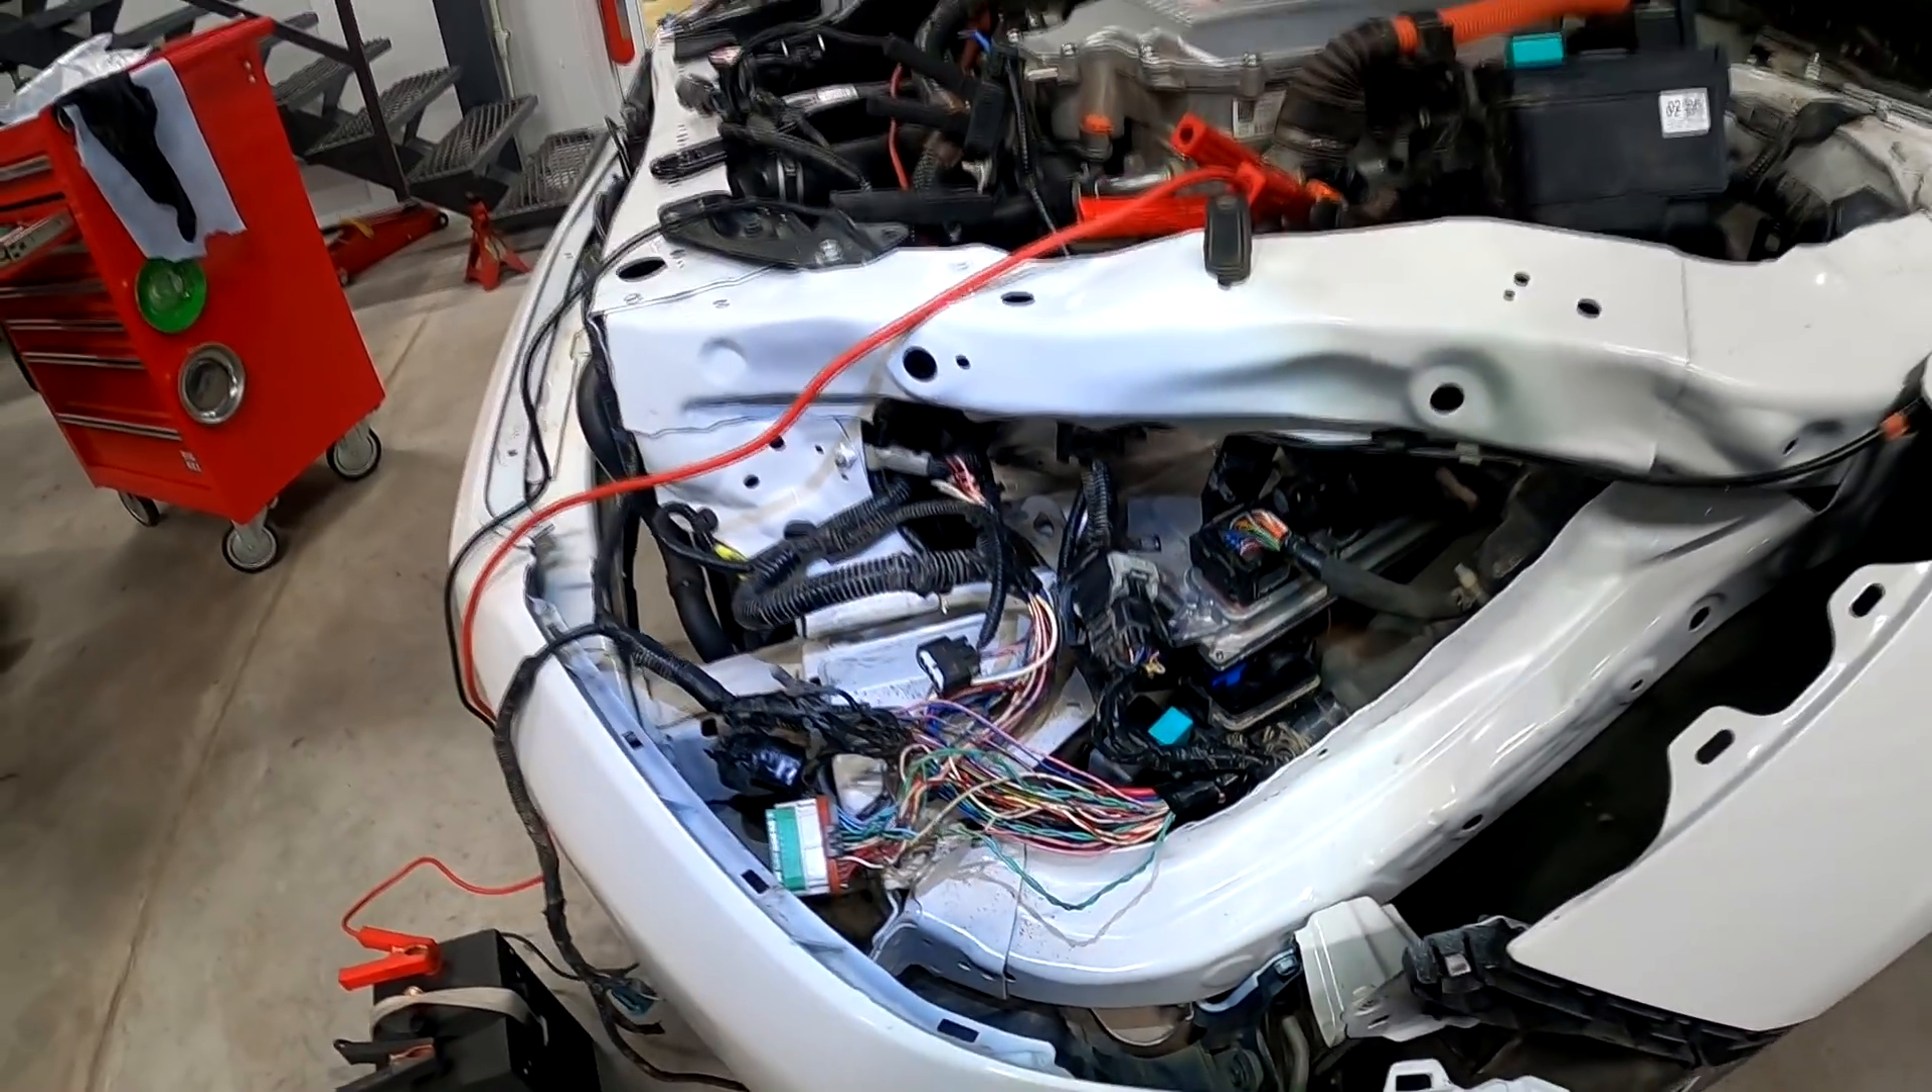Вот эти провода пока висят в воздухе.